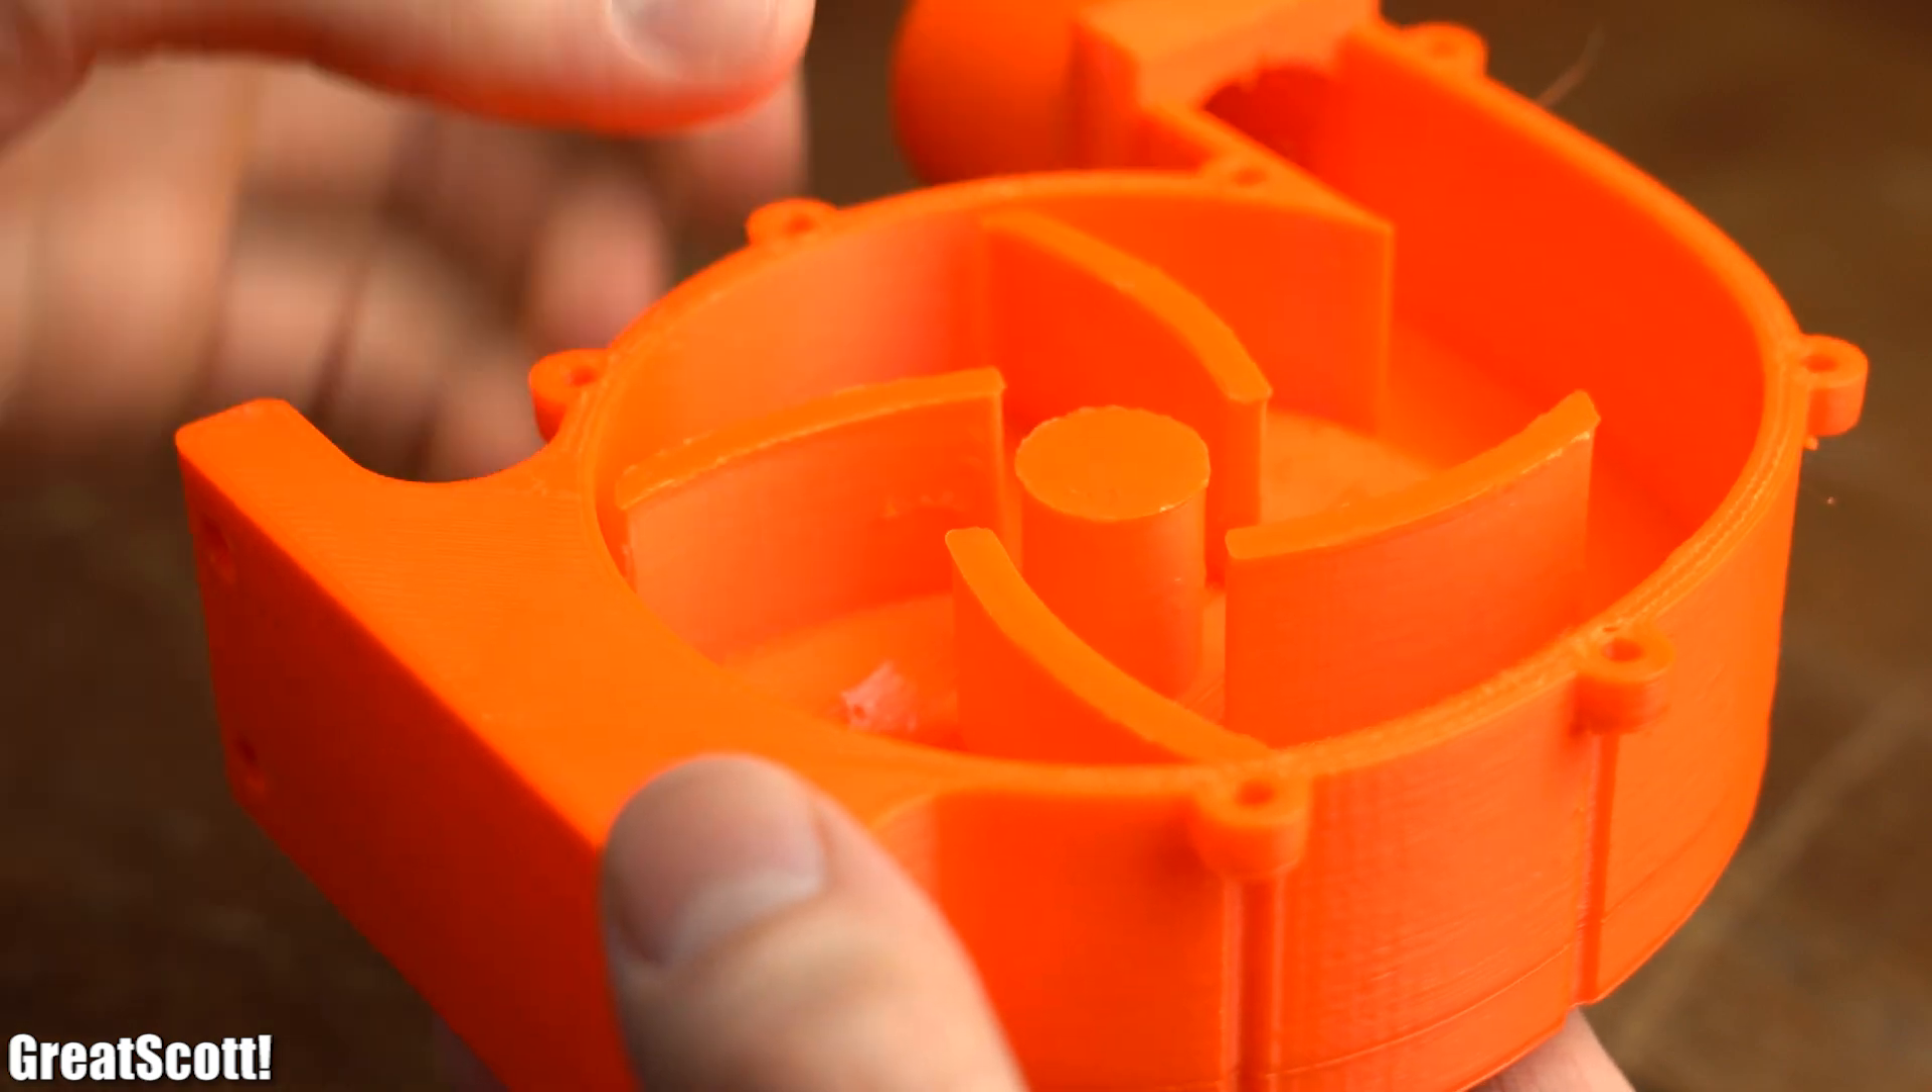And thus finally added the wheel to the system.